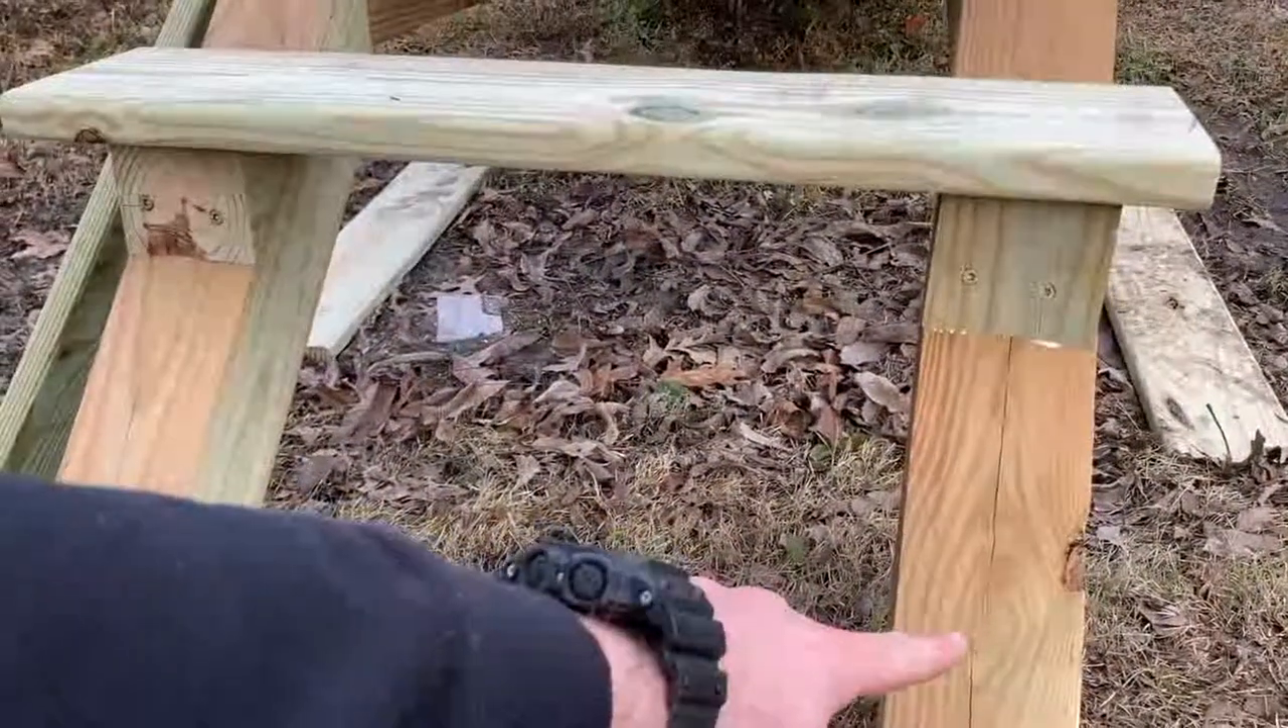And we just test fitted that first step and it actually fits really nice.